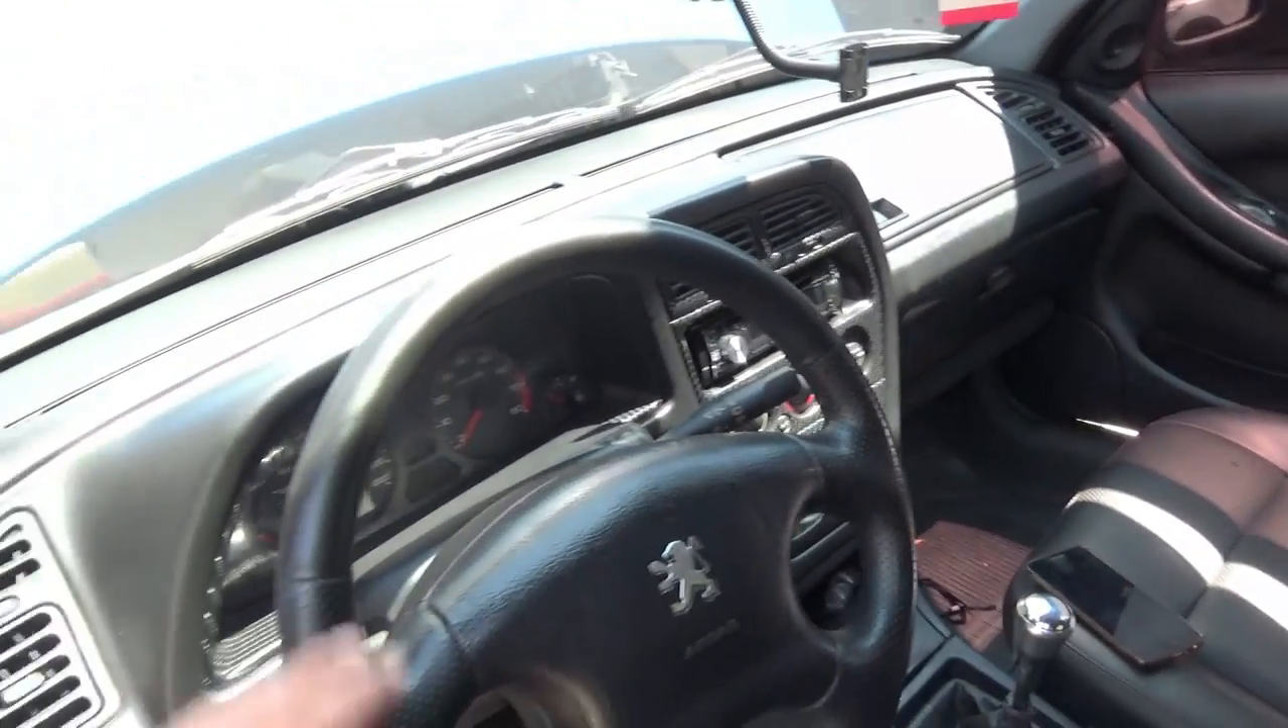Painel todo montado. Agora sim, tá.